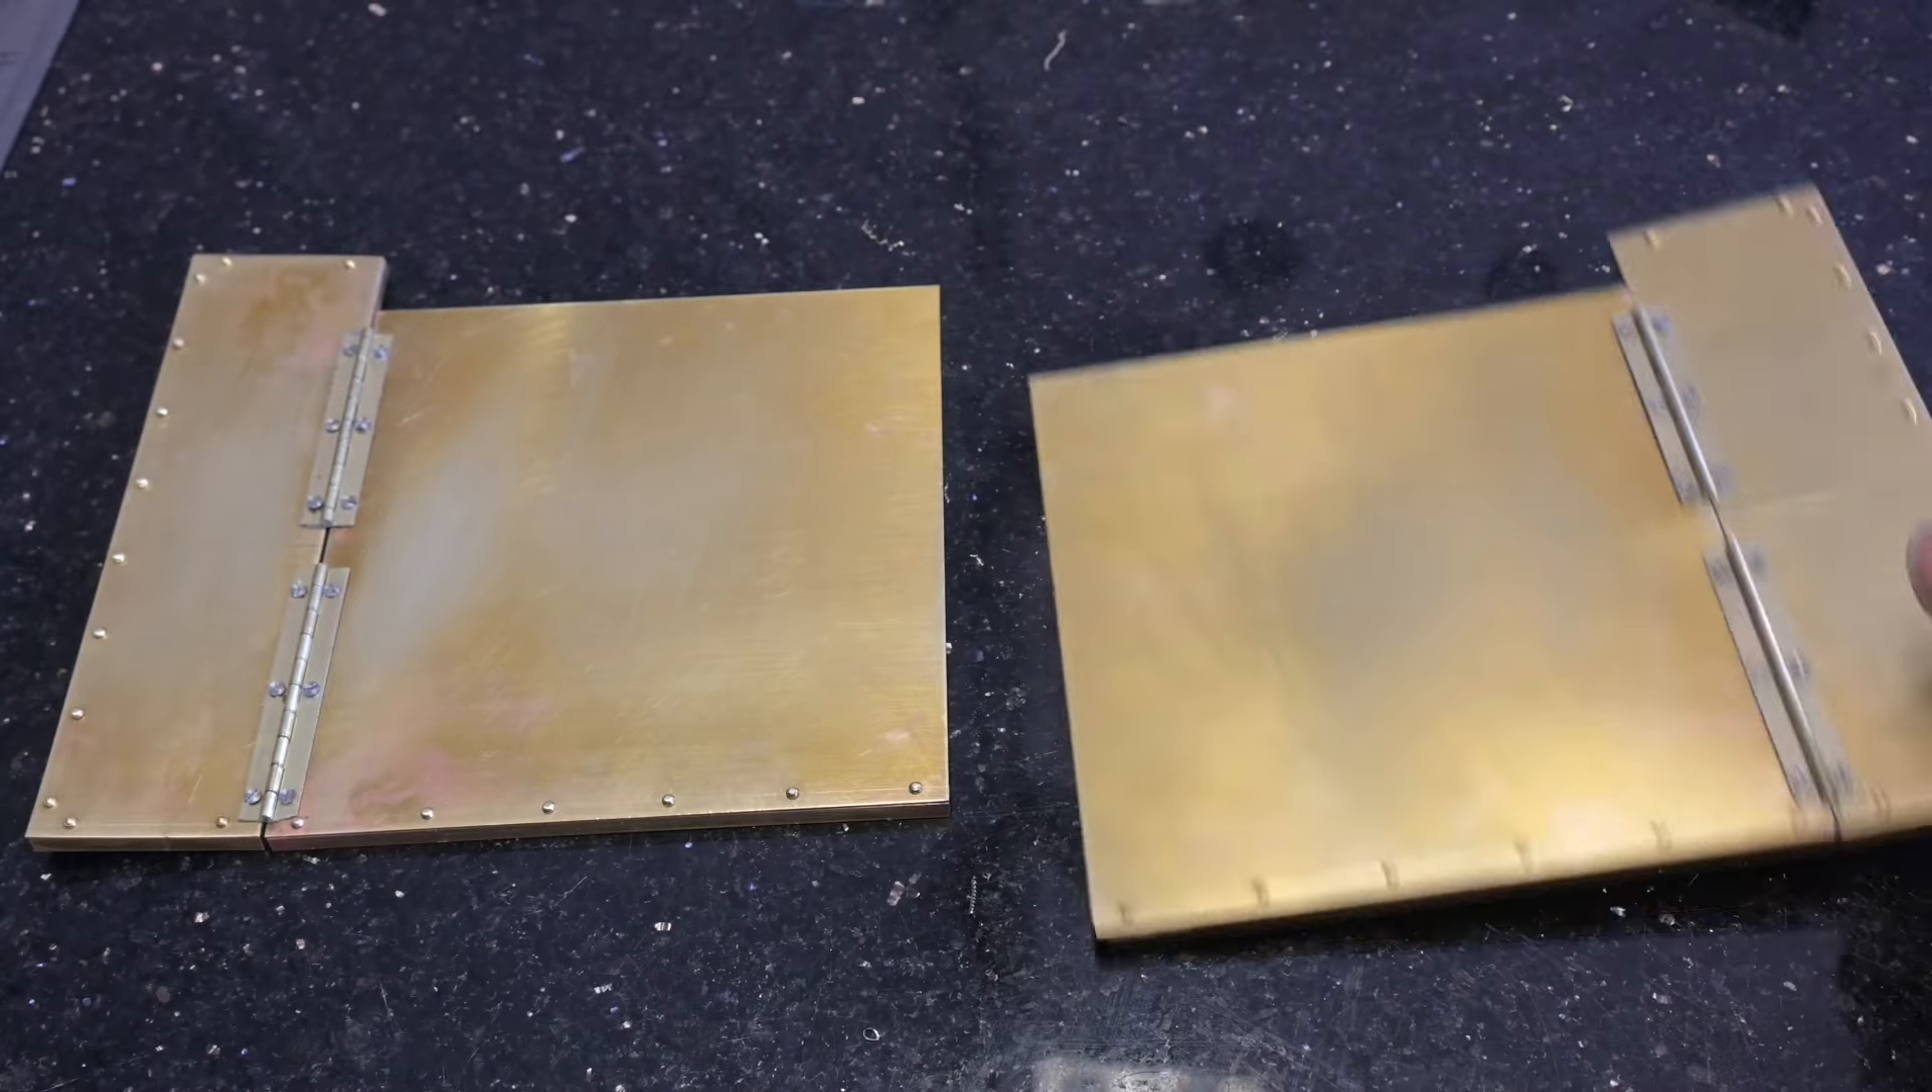I've marked out the position for the screws and fitted them. And they hinge nicely.